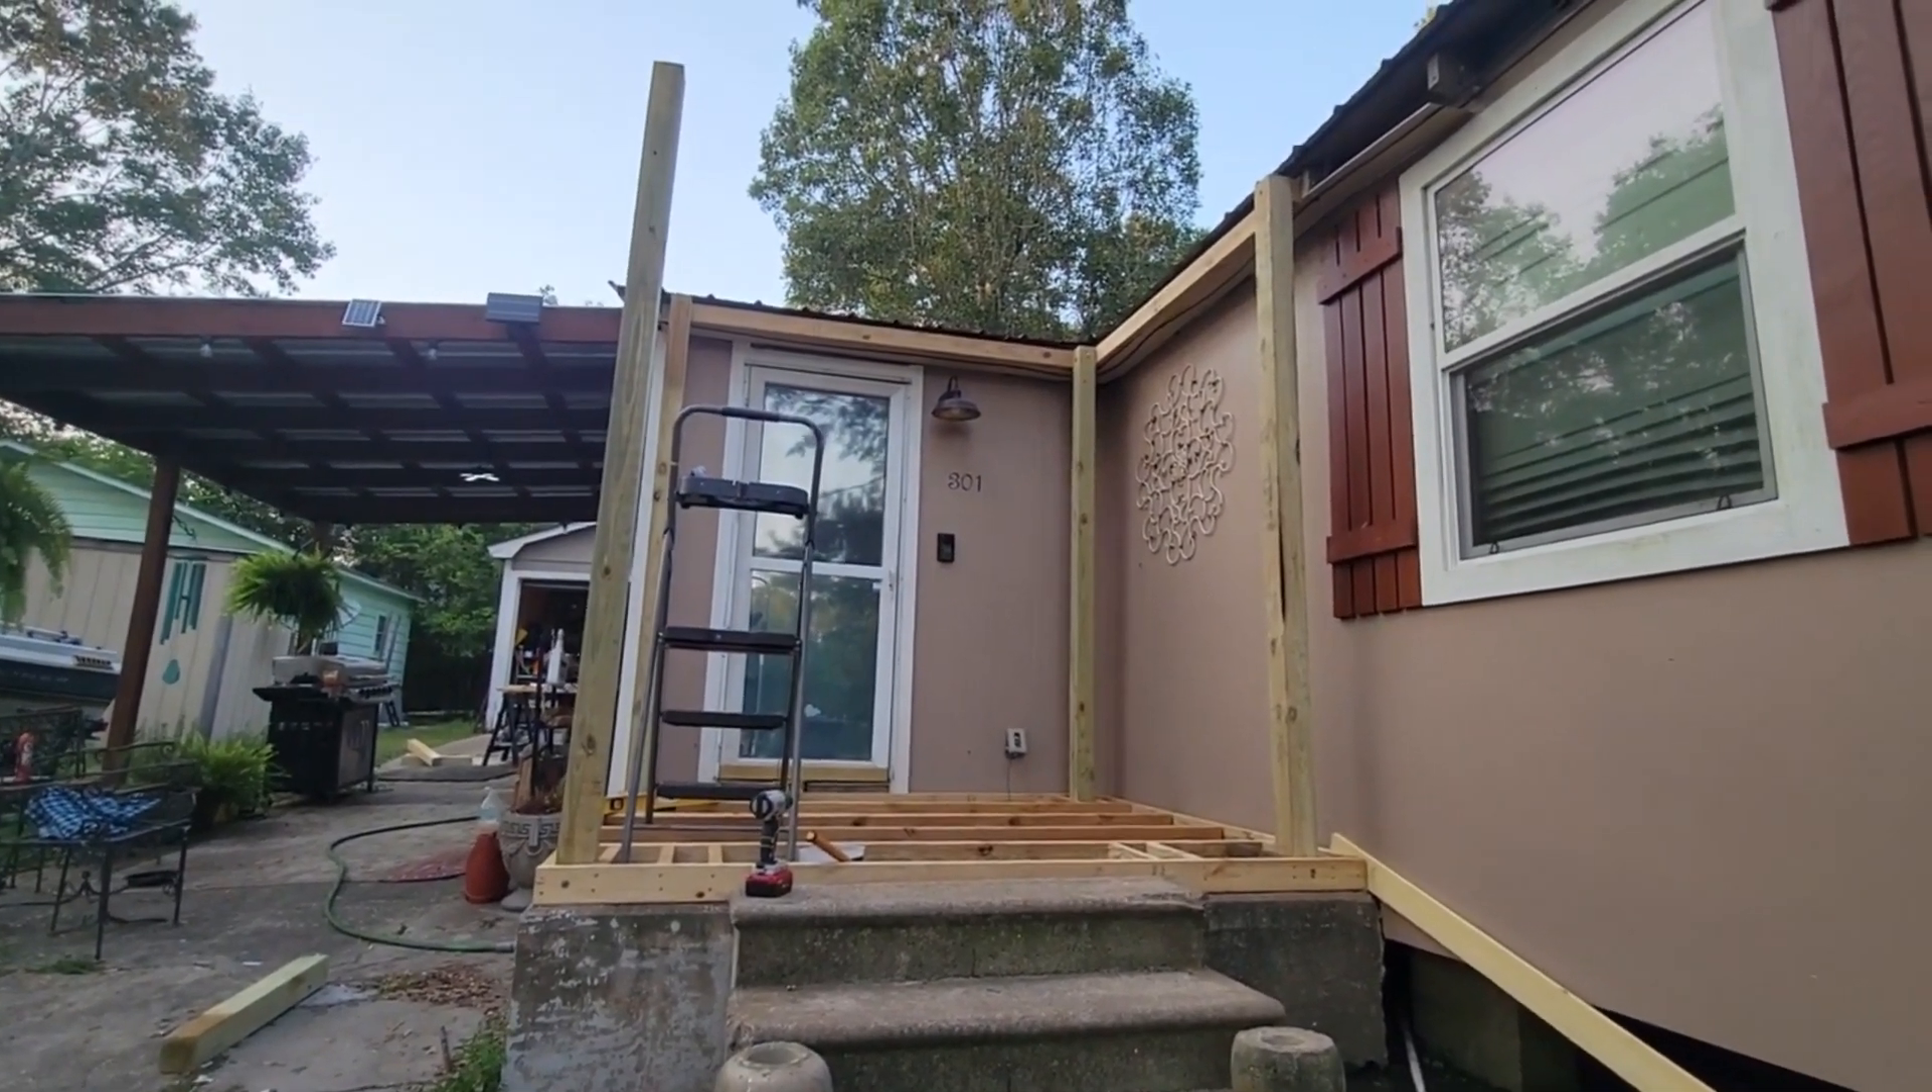Alright, well, he's got four of the six posts up, and now we're going to do some of the top framing.